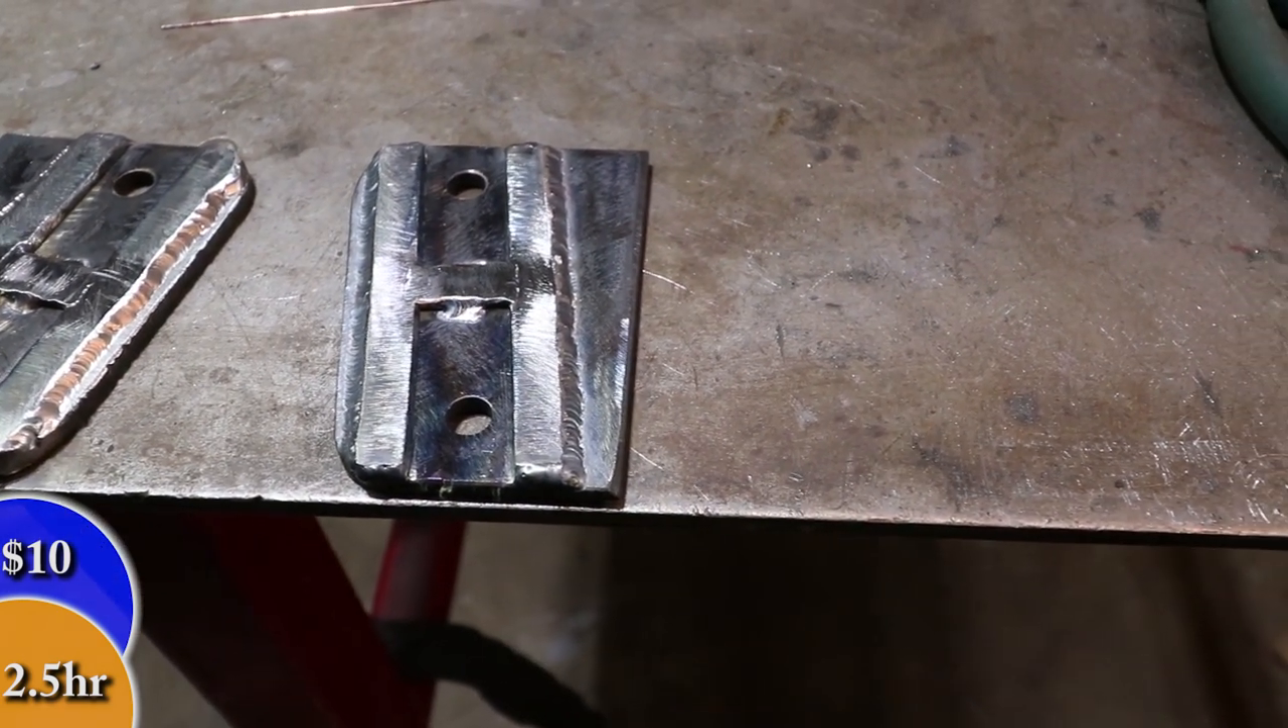Here are the finished plates with these interlocking features welded on top.